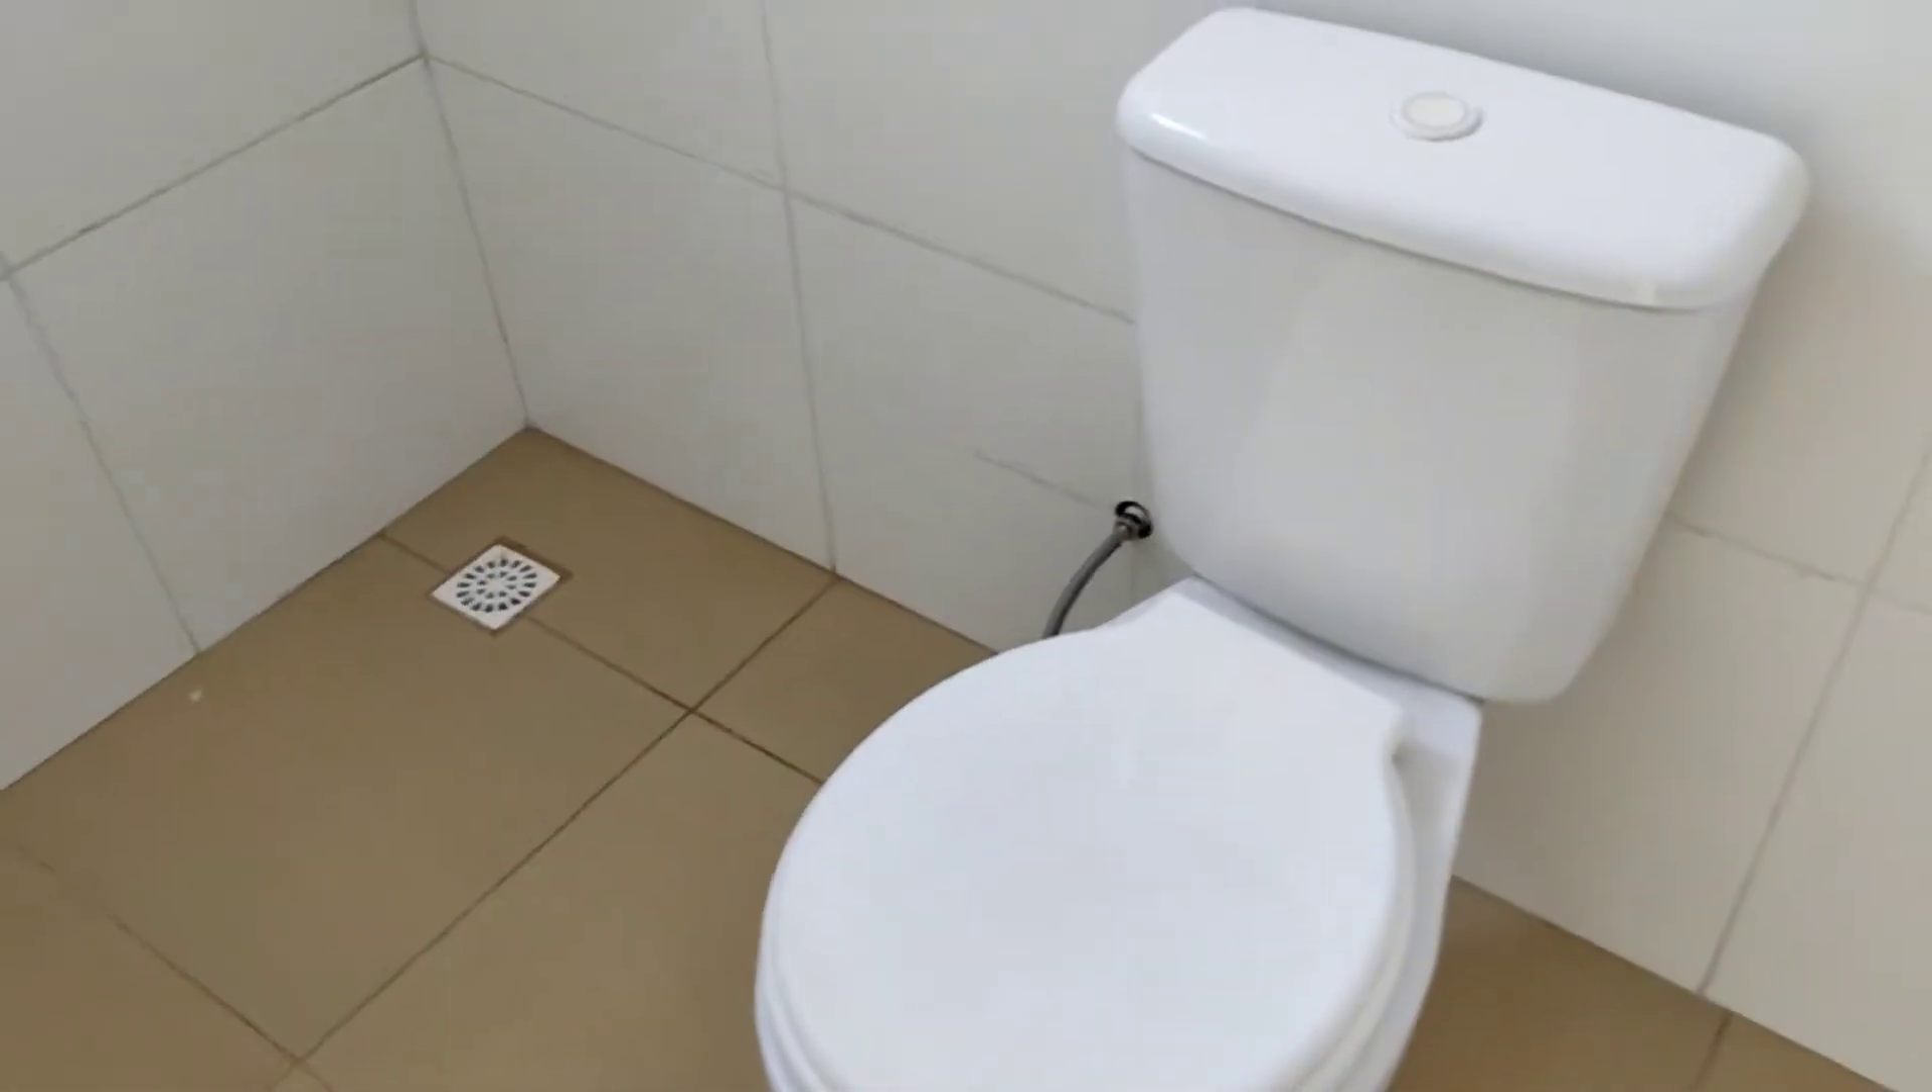Por enquanto só tá o vaso. Já tá tudo funcionando. Tudo ok. Vaso instalado.